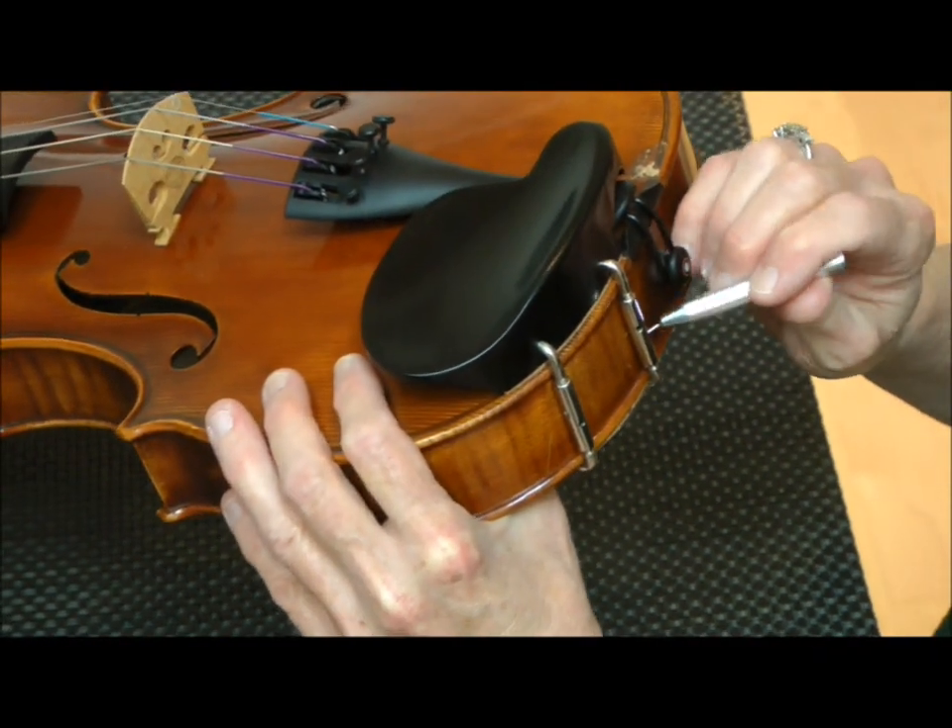But there you have it the chin rest is all installed on the violin.